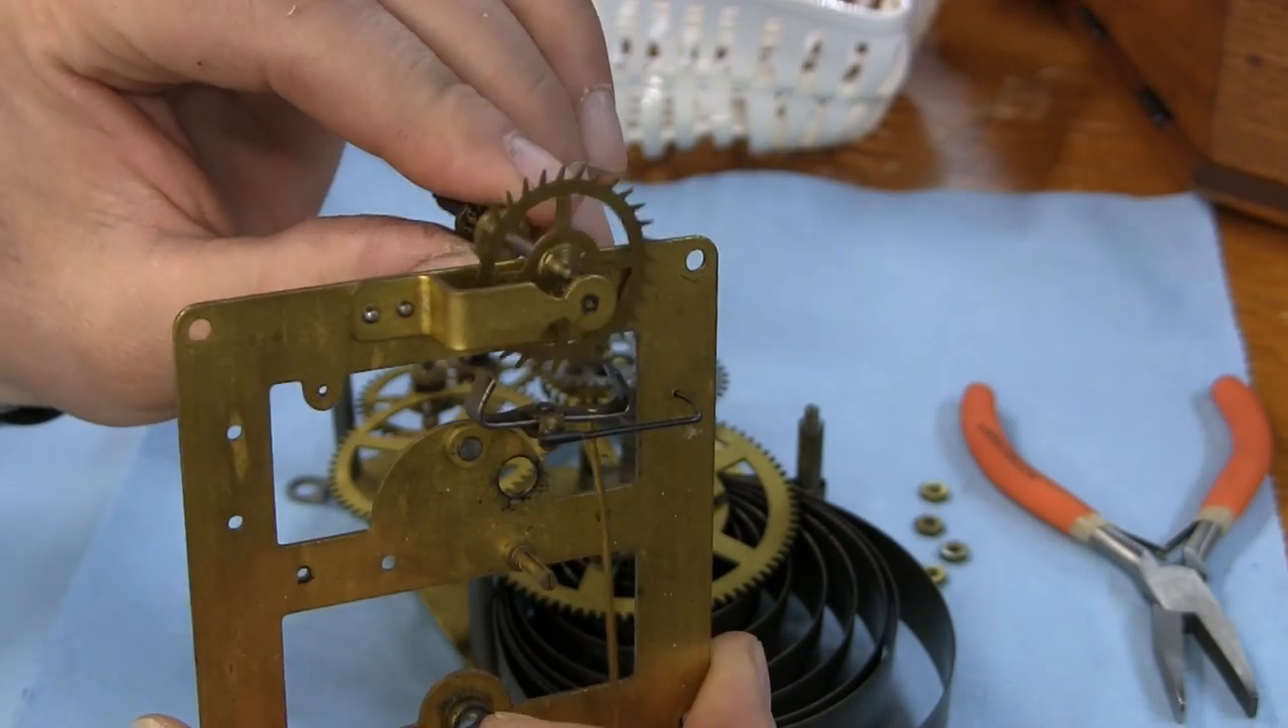So now what we have left on this front plate is the escape wheel which lifts out.